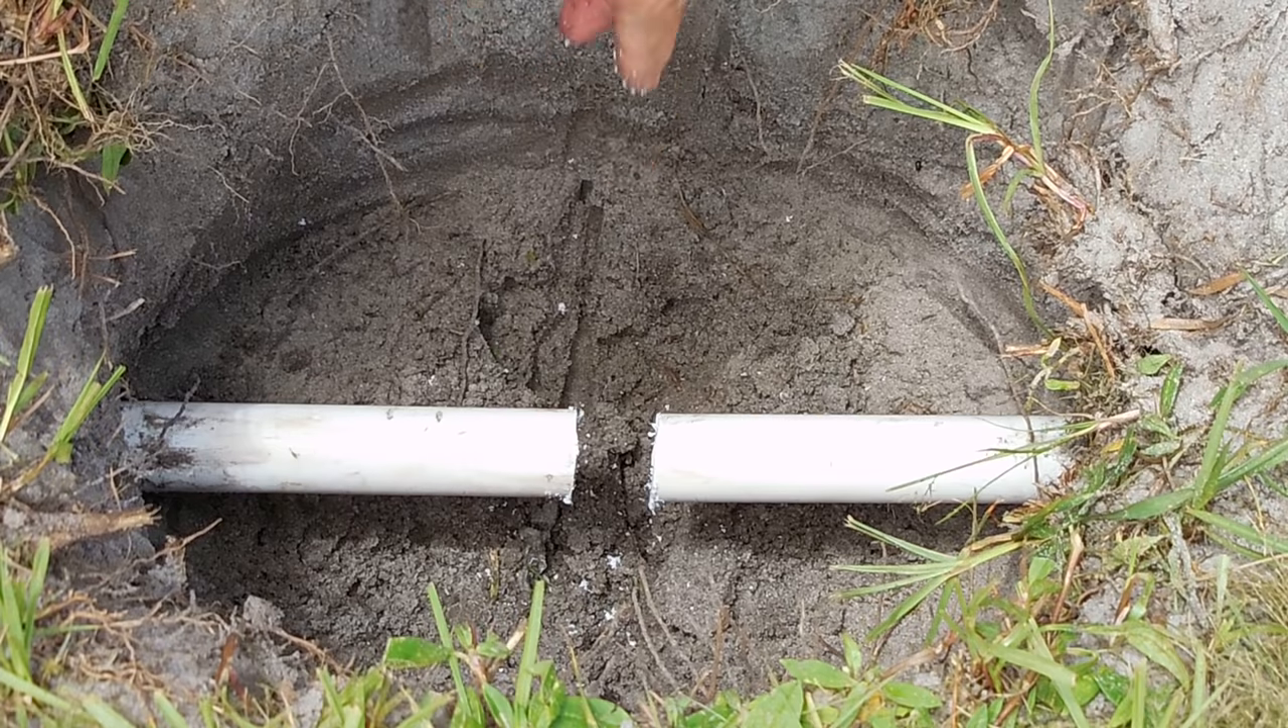Right here you can see the piece has been removed and all the water is out of that pipe.